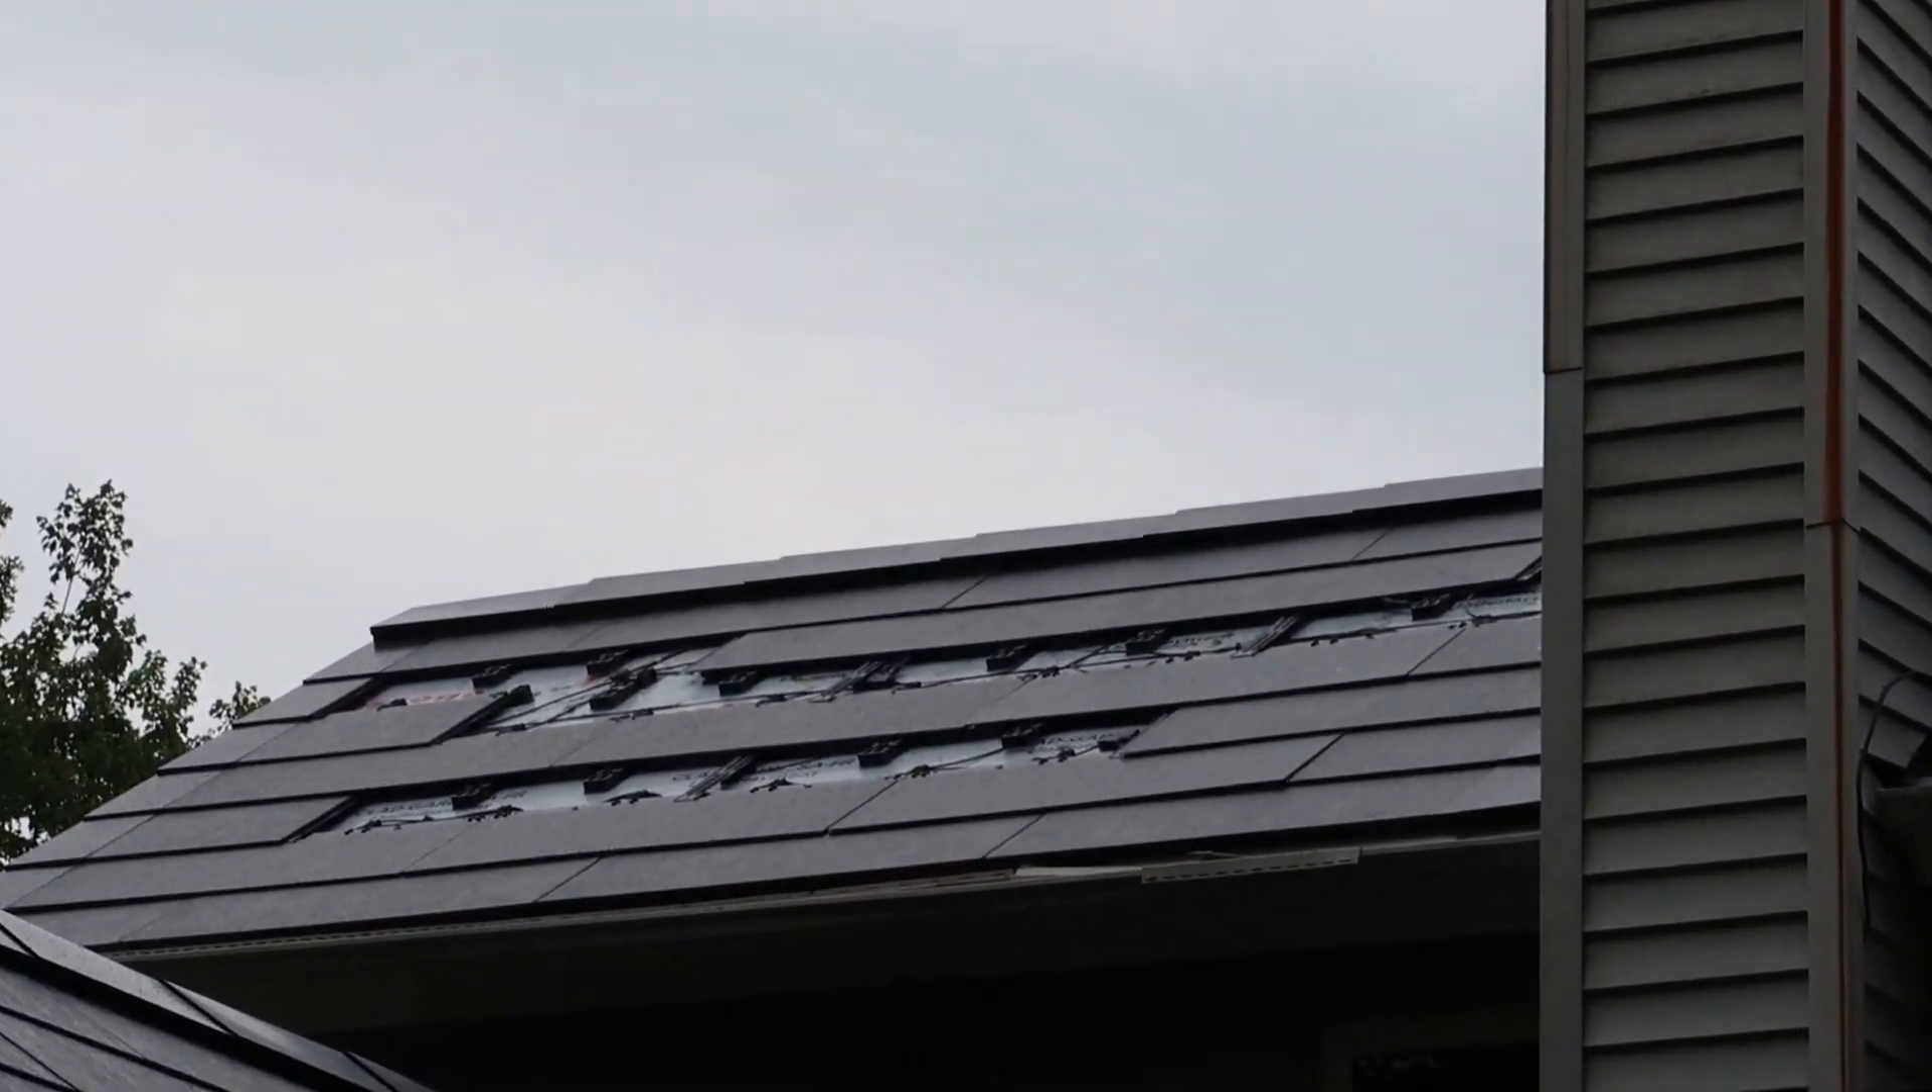So we're missing, uh, one, two, three, four, five, six, seven, eight, nine, about ten, about ten, uh, PV tiles or Tesla solar tiles.